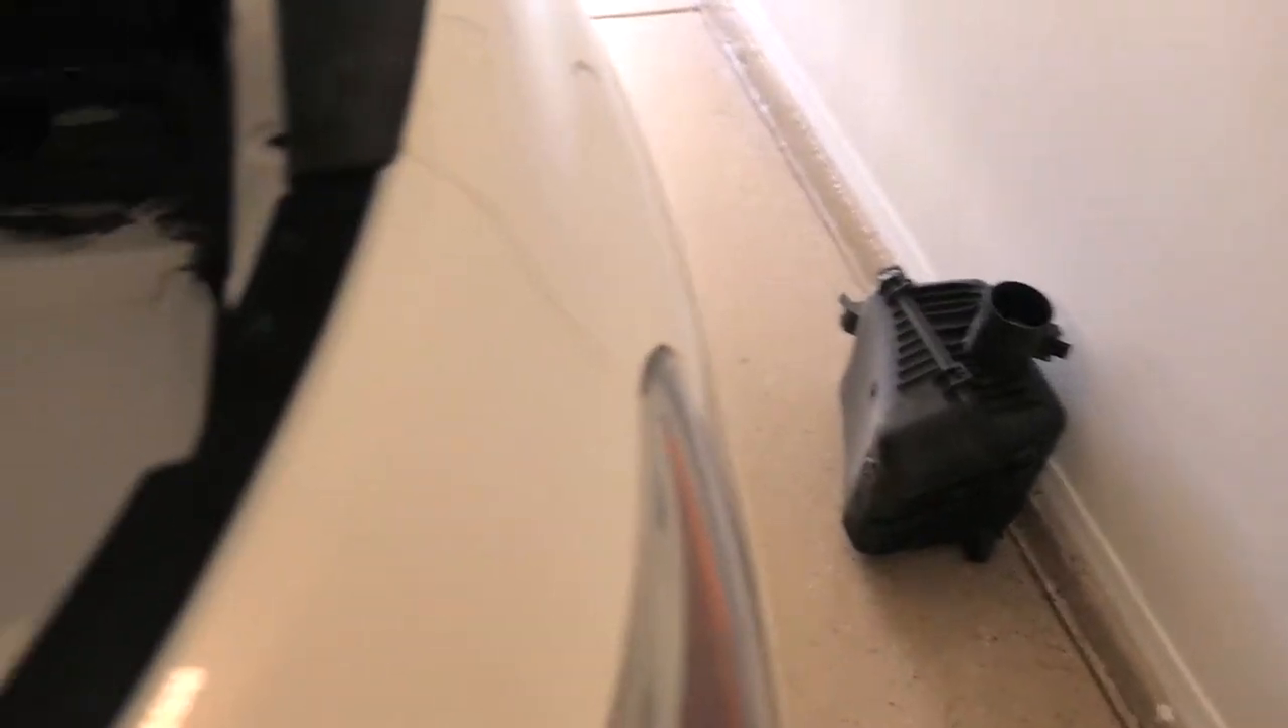So alright so the airbox is out.